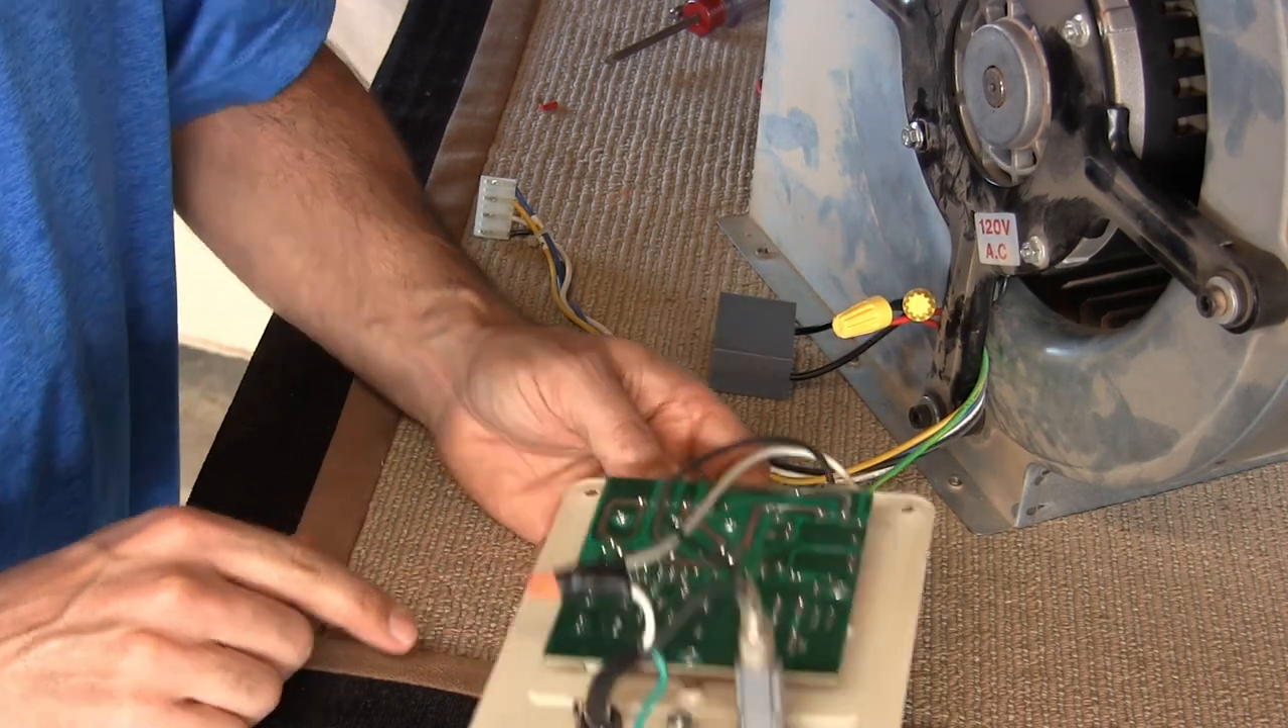So now we have the controller out.